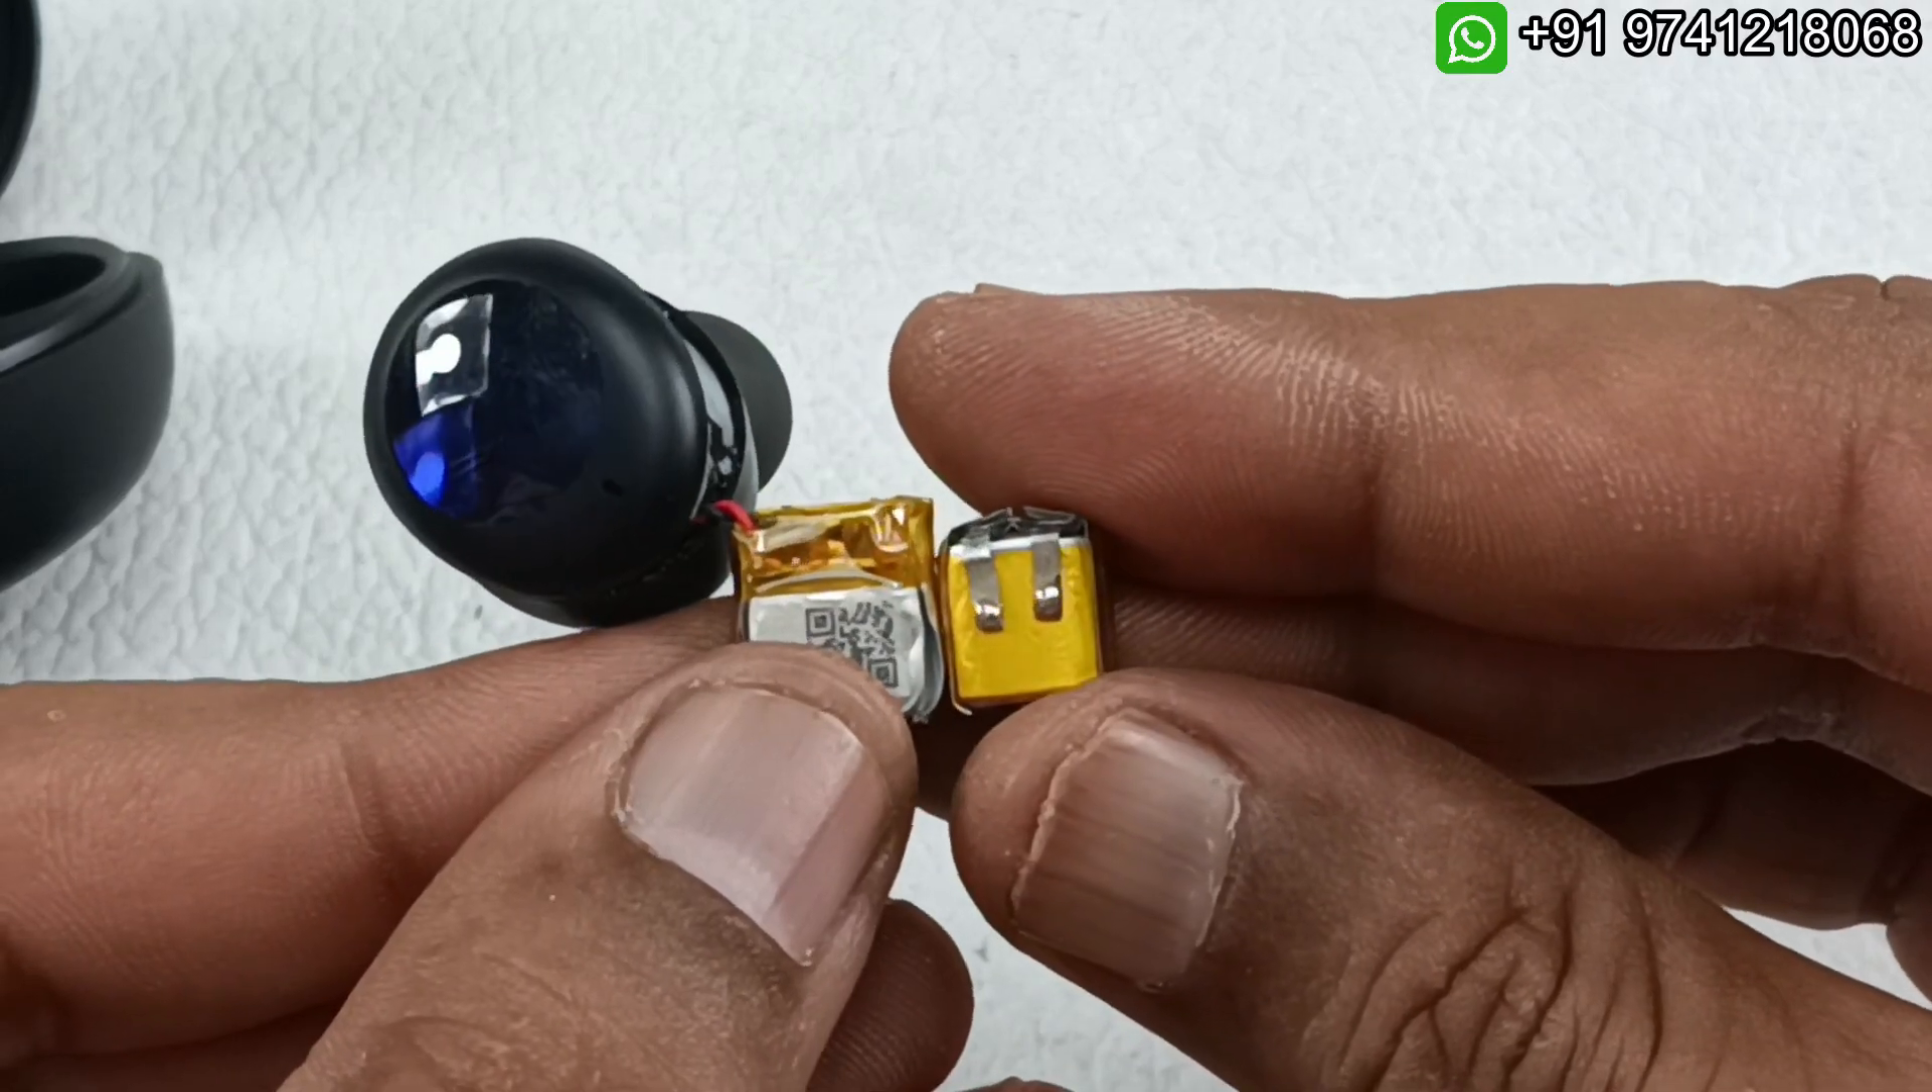You can see i have taken out the battery here.